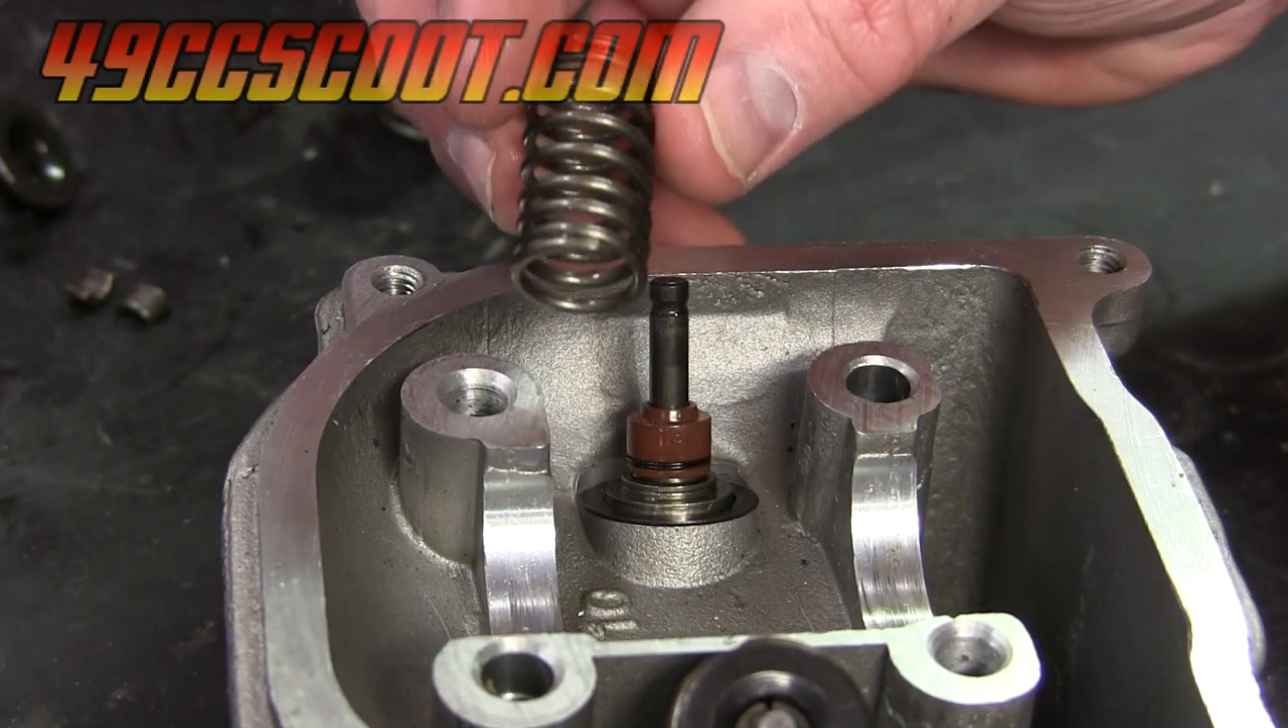Then hopefully you can see your valve is sticking through the head all the way up top.